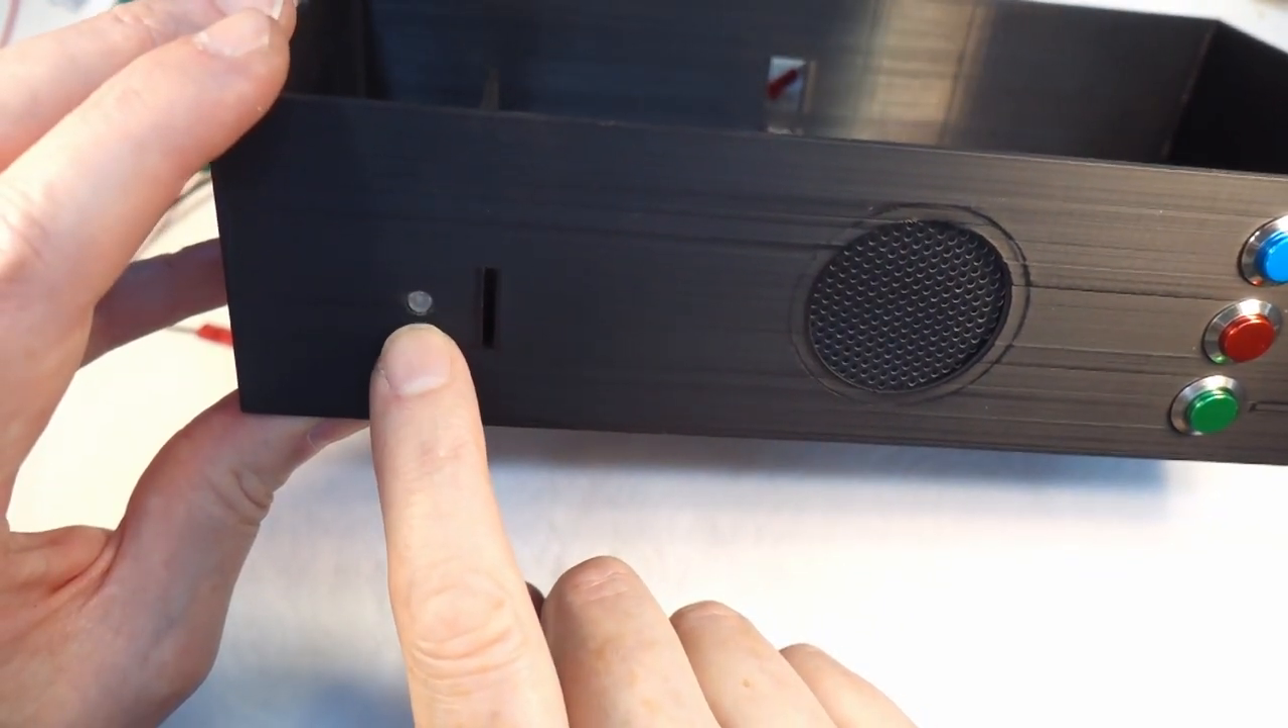I've just made a hole in the front and I've put a little piece of sprue in there clear sprue to bring the charging lights to the front.